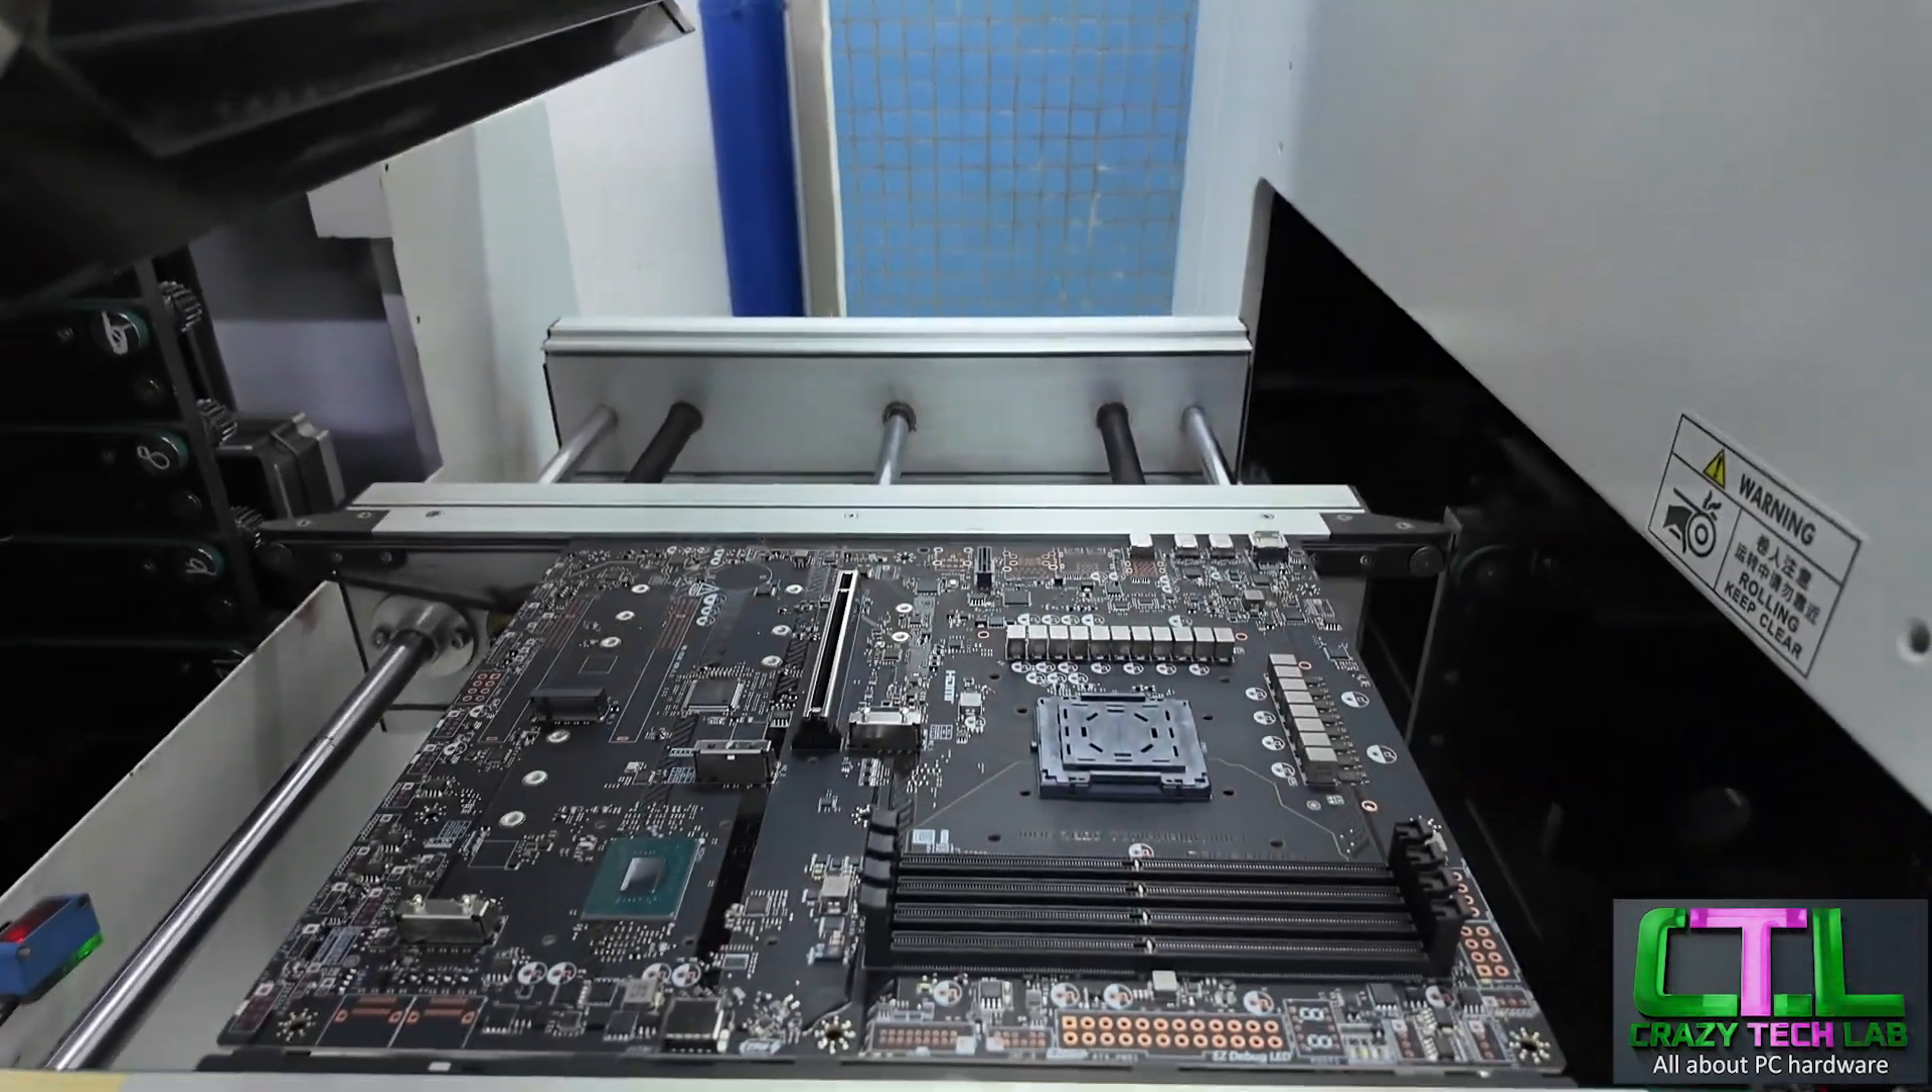So it's still a pretty naked motherboard. We've not got any heat sinks or anything else on here yet.